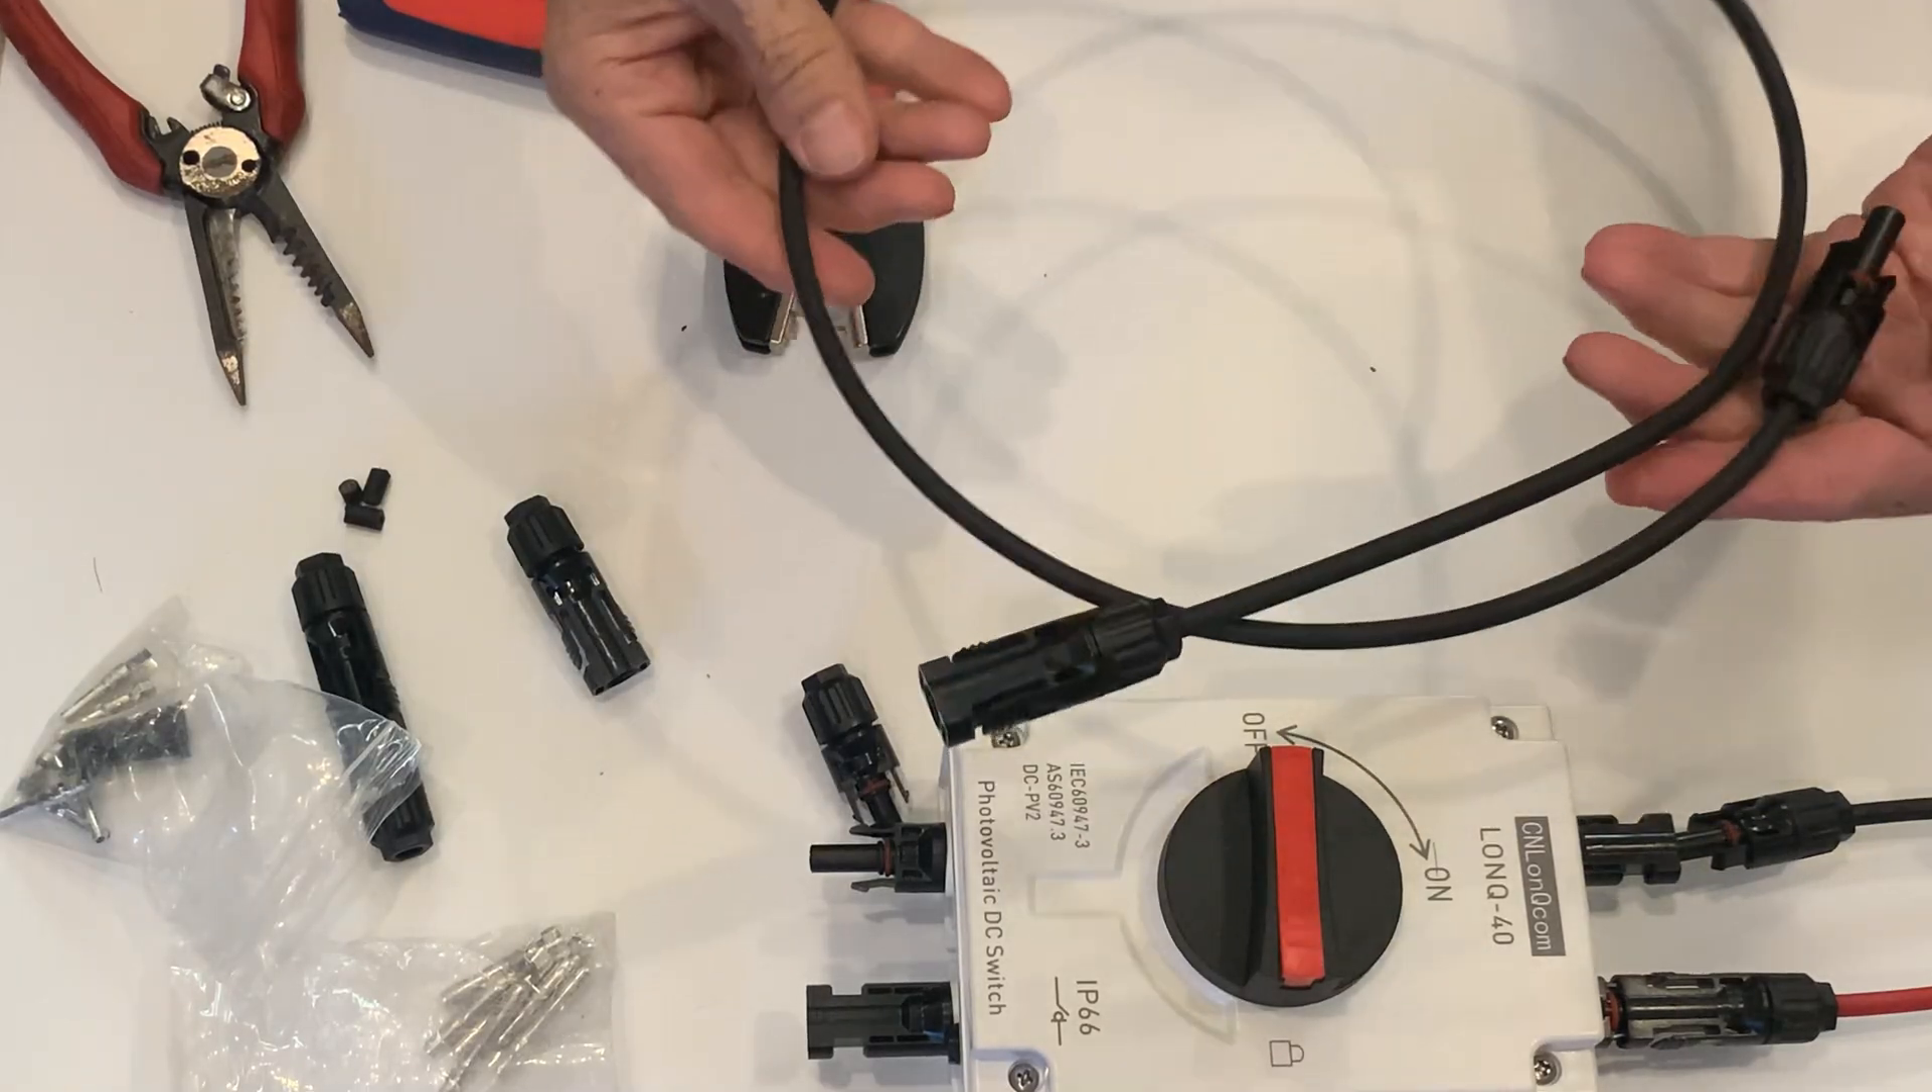And voila! You have made your PV cable.